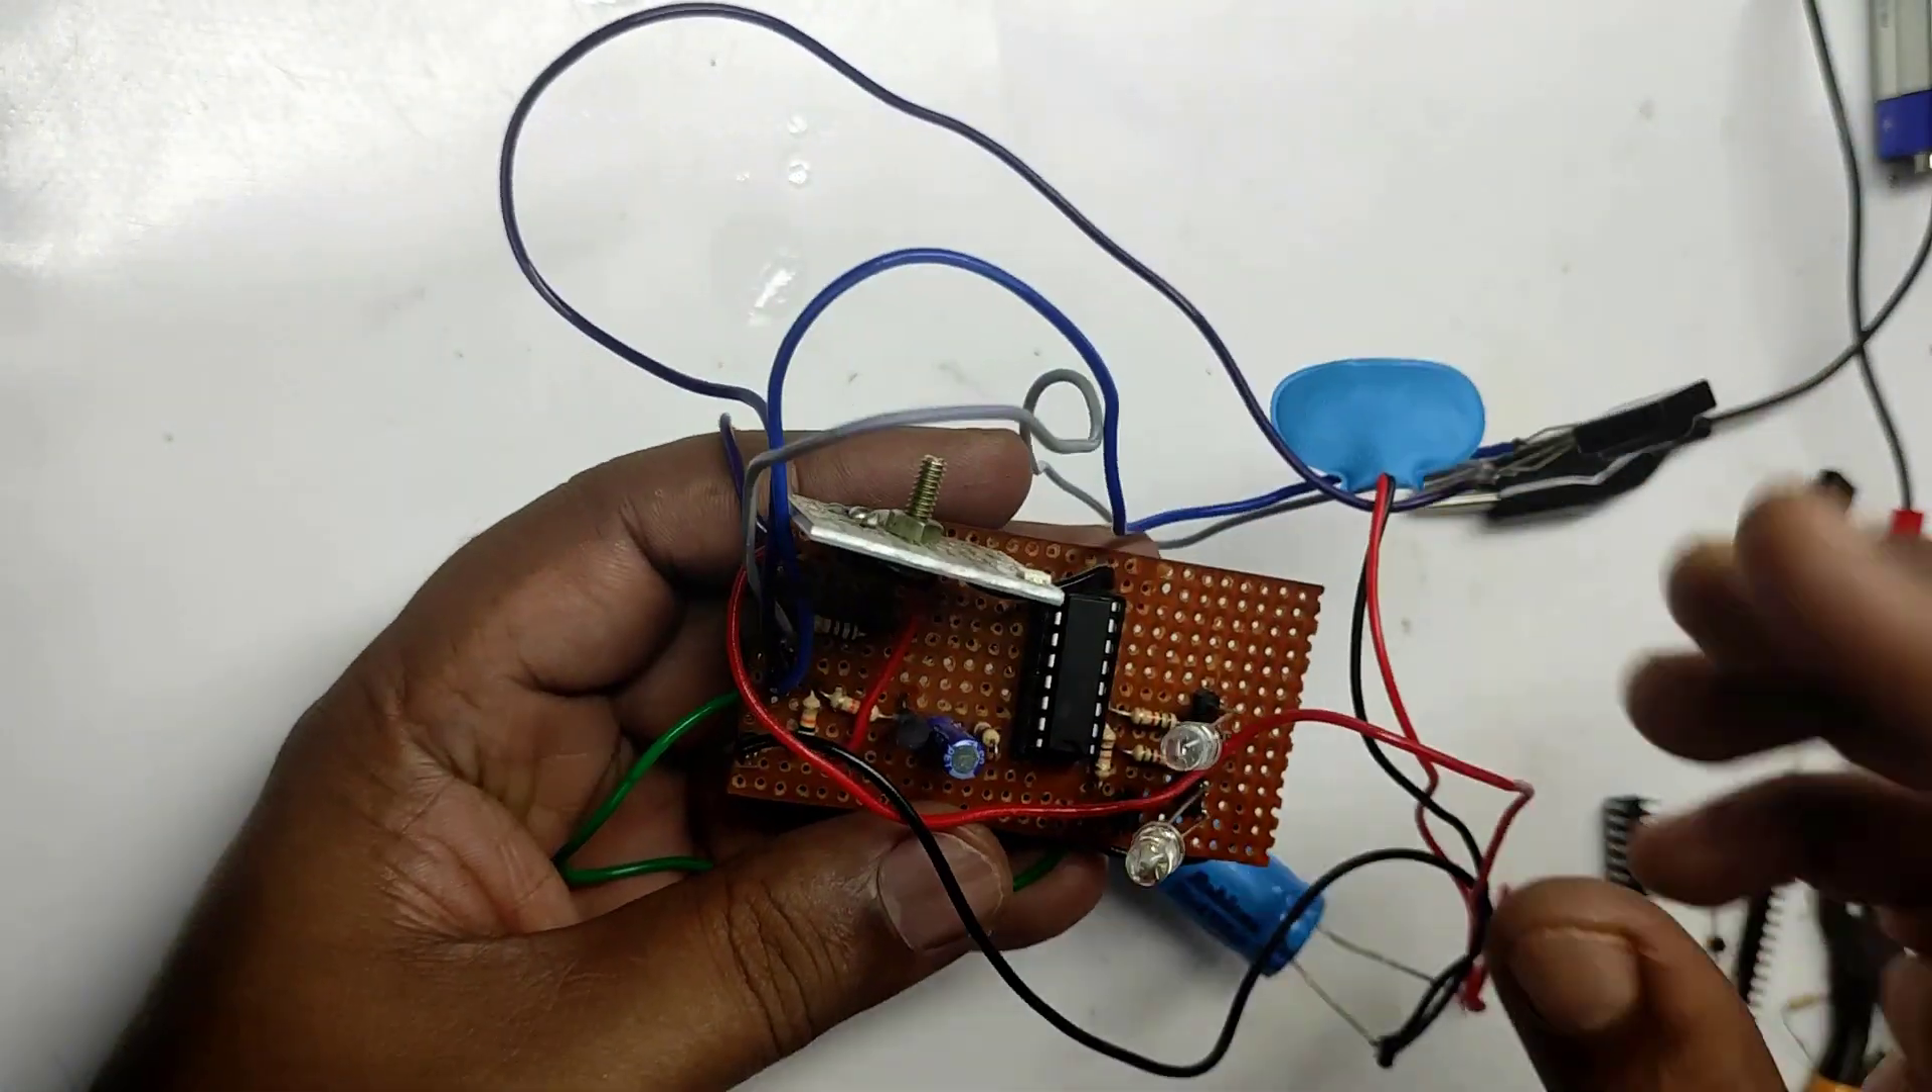We have completed the assembling of the circuit in the common board.